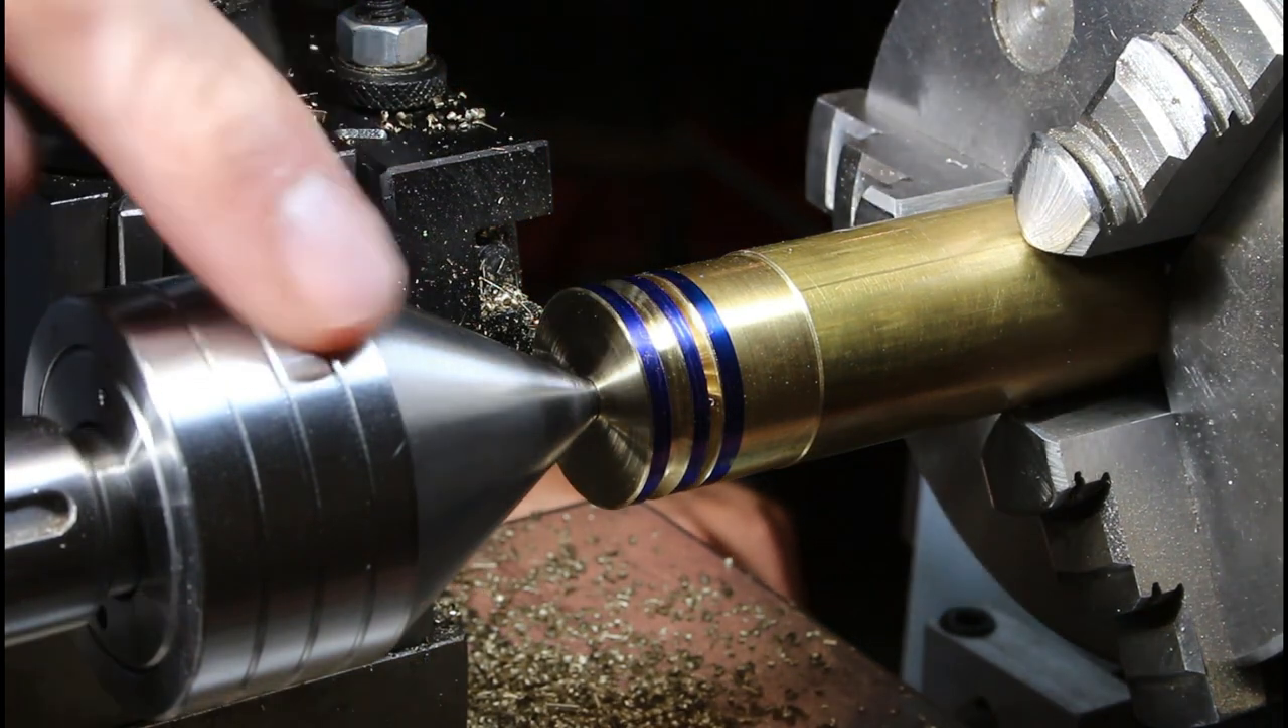So yeah, I guess I have enough stick out that I should really have had the live center in there all along. Now I do.